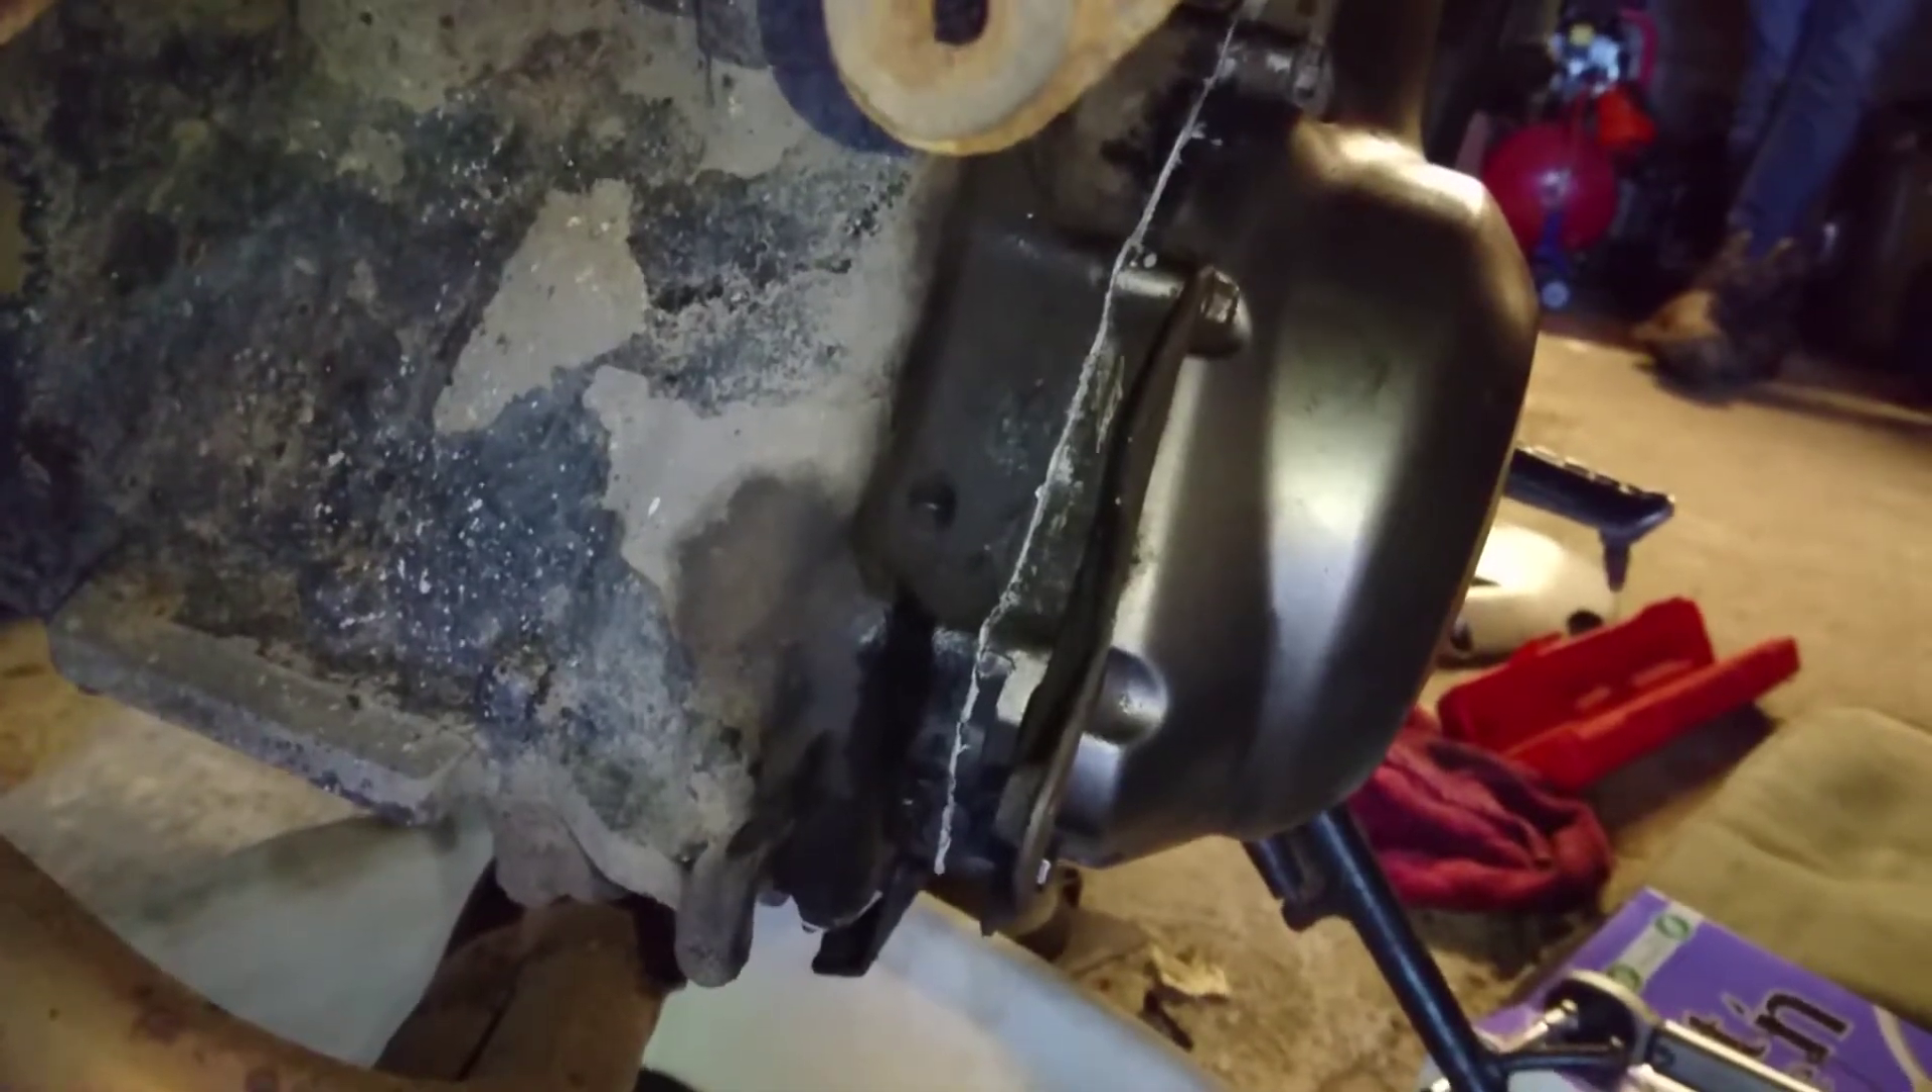Finally got the cover back in place and you see the sealant just making a nice spoogee mess around the outside of that edge.